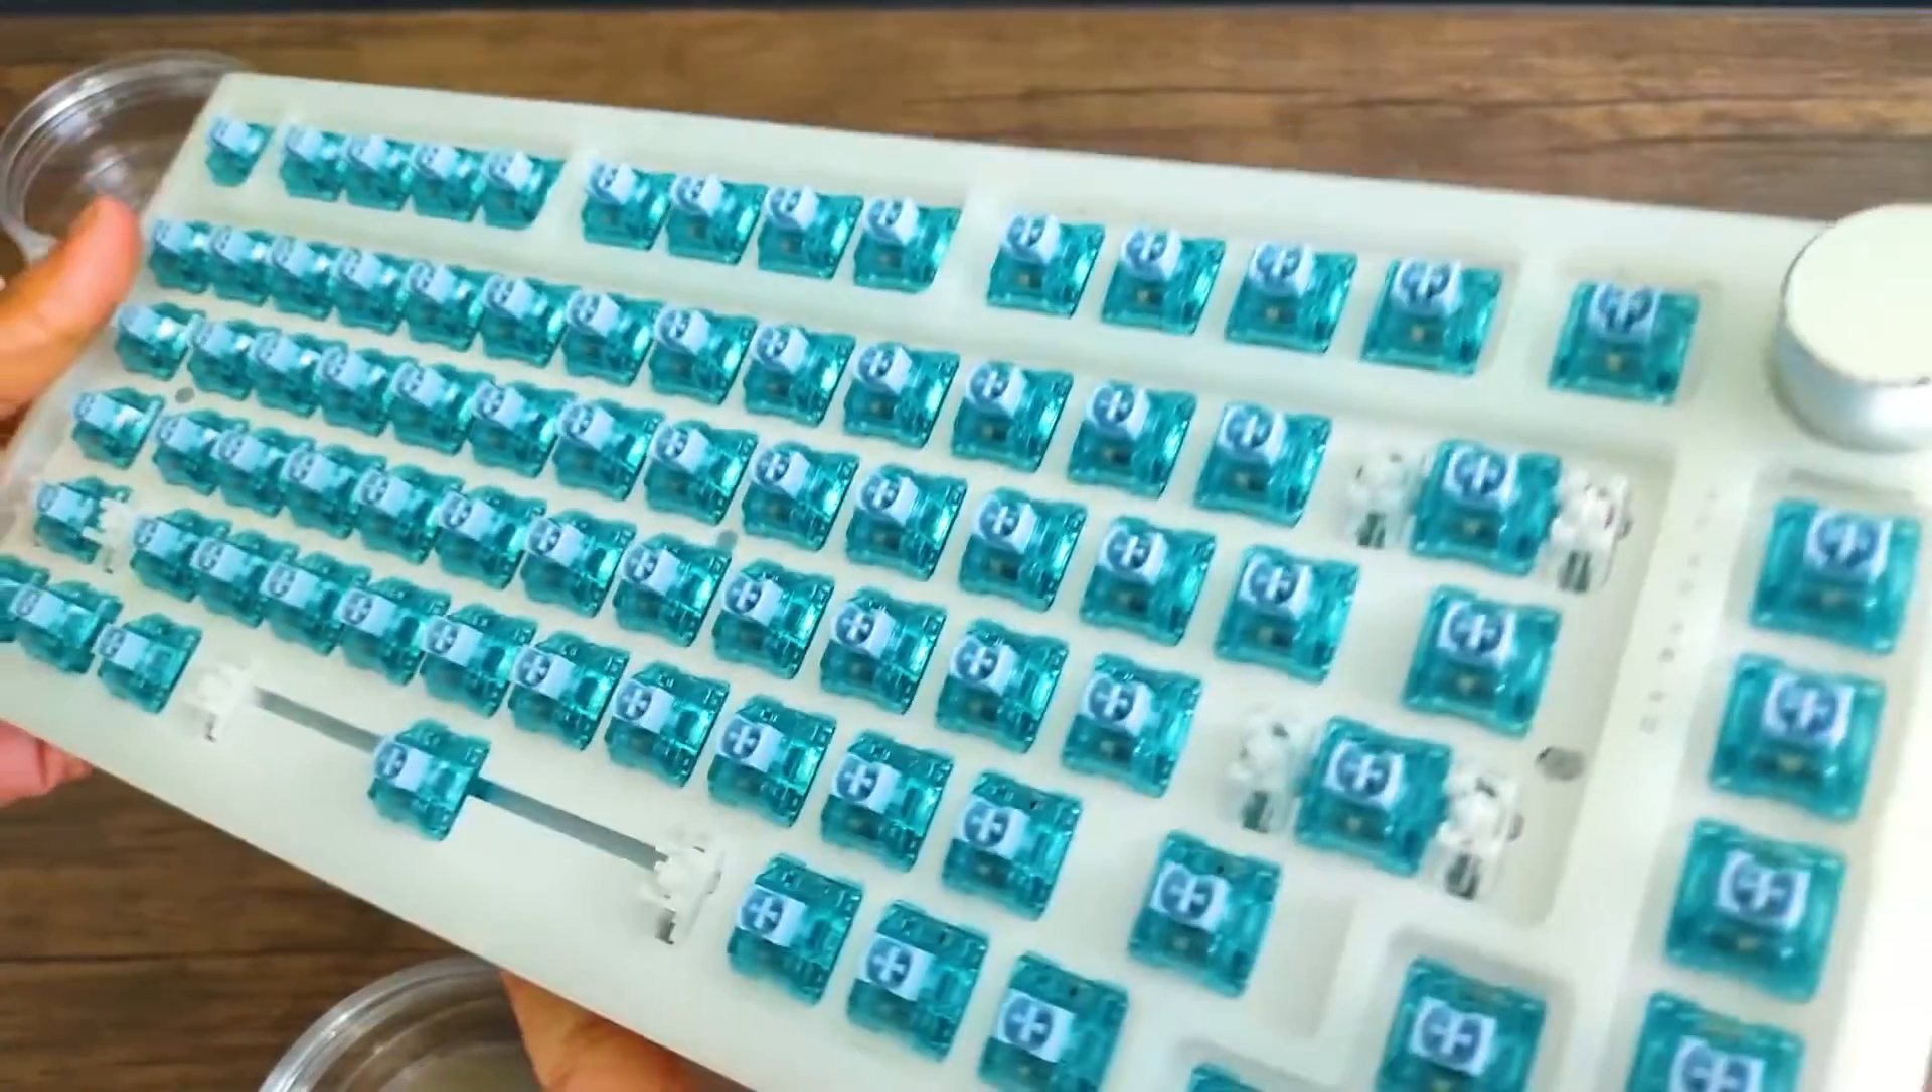And here we have our final product minus the keycaps of course.